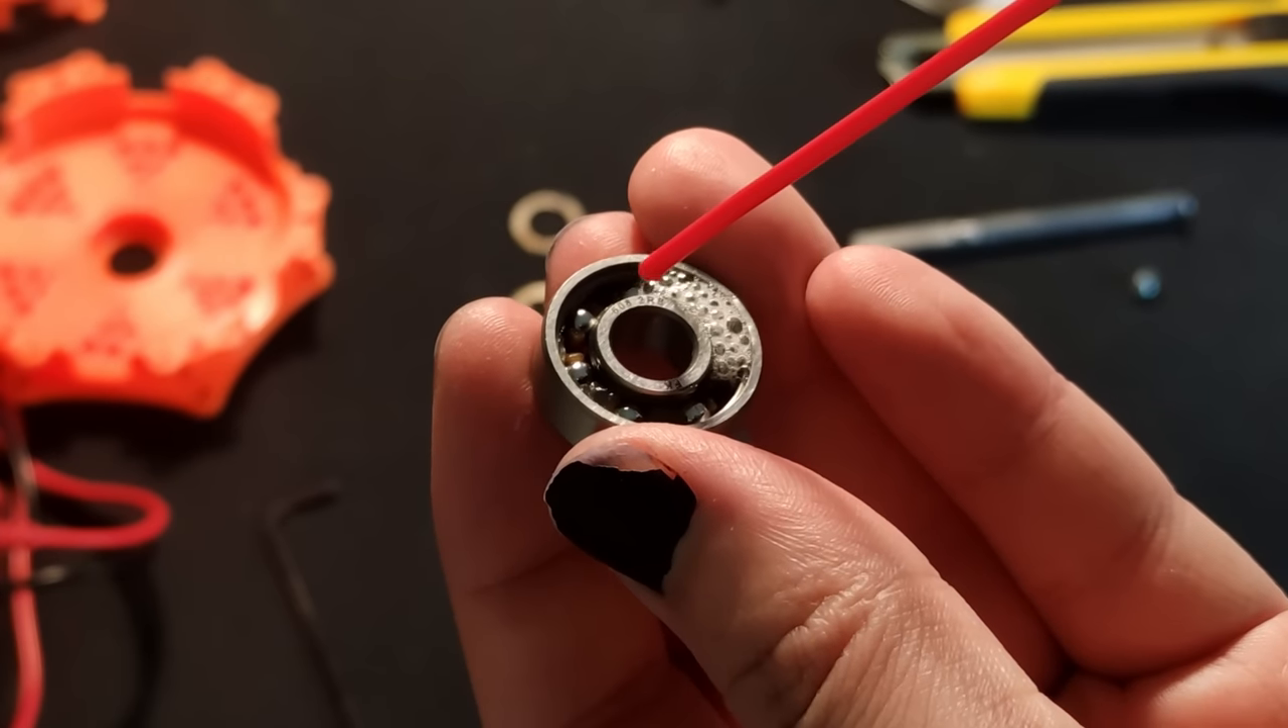I removed the protective sidings from the bearings, as well as cleaned off the thick grease that the bearing comes with, and then applied my own lubricant.